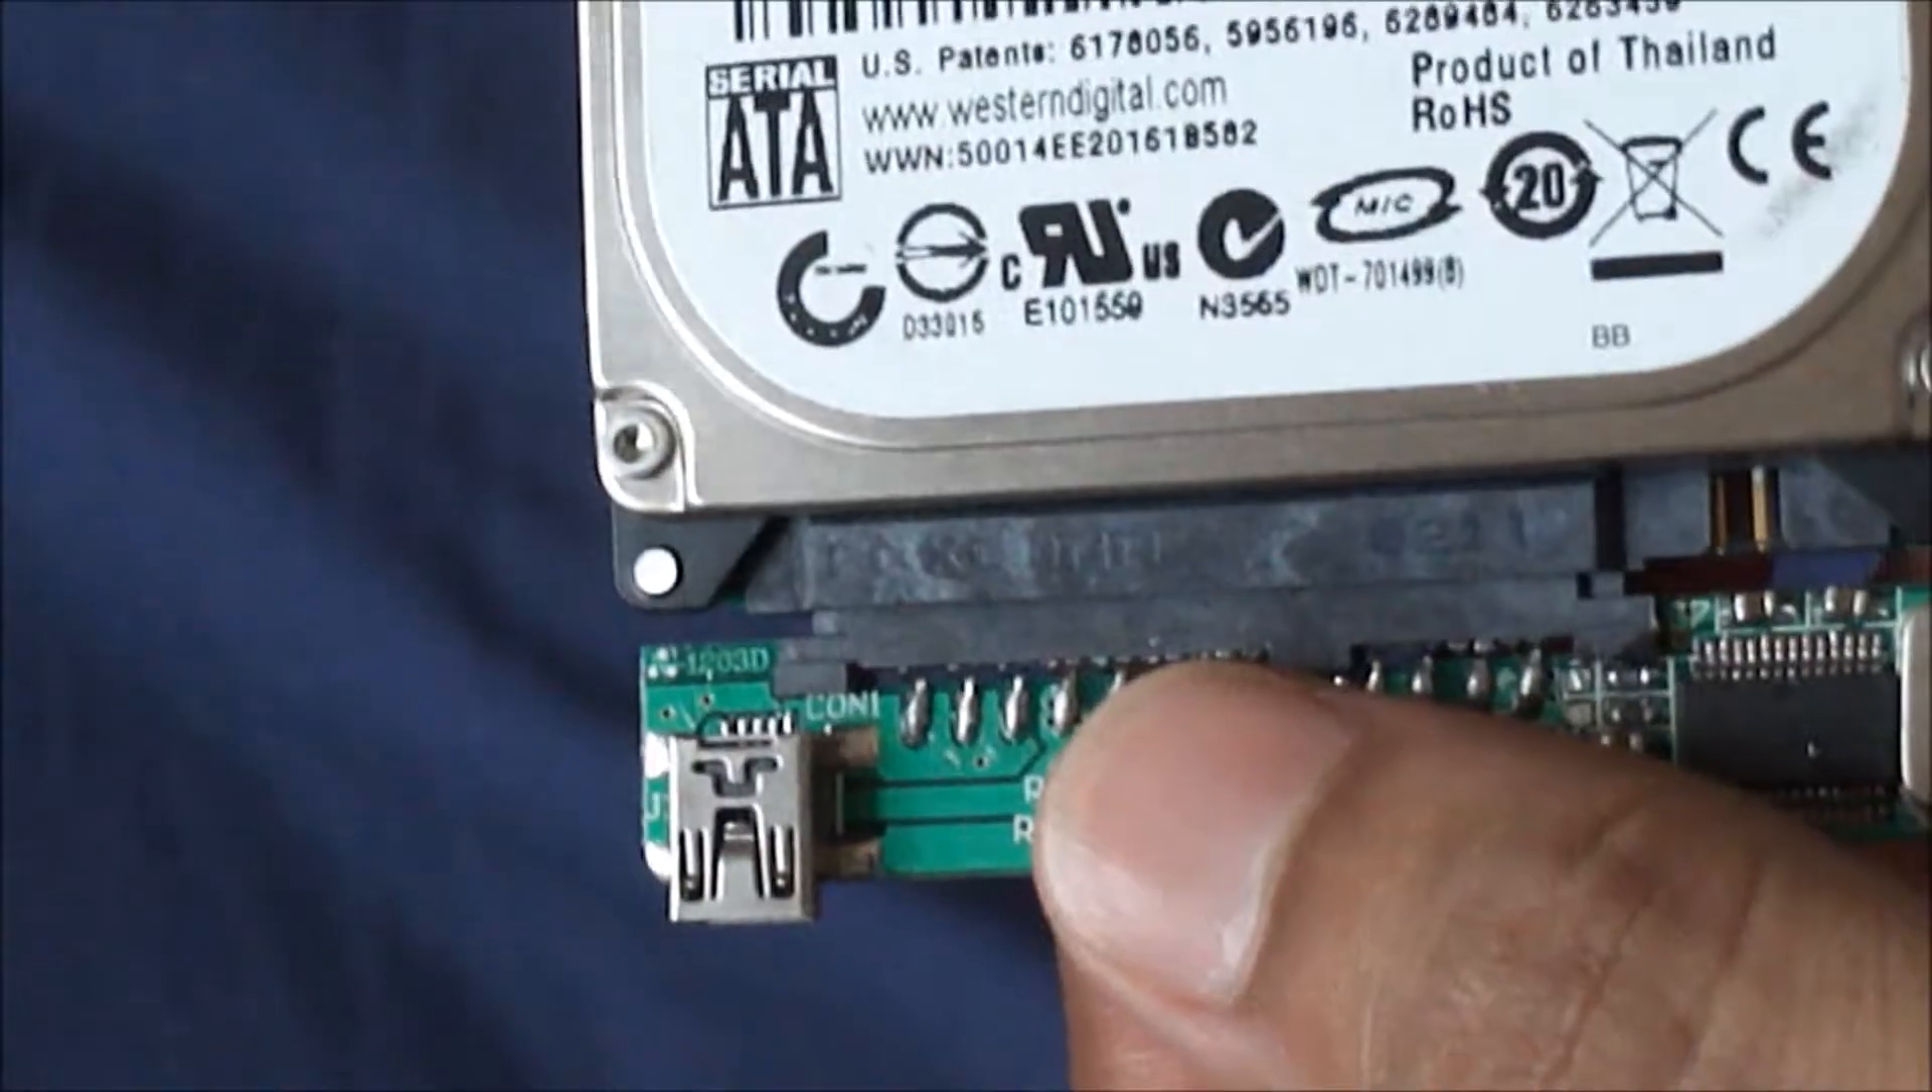The adapter is now on the hard drive.